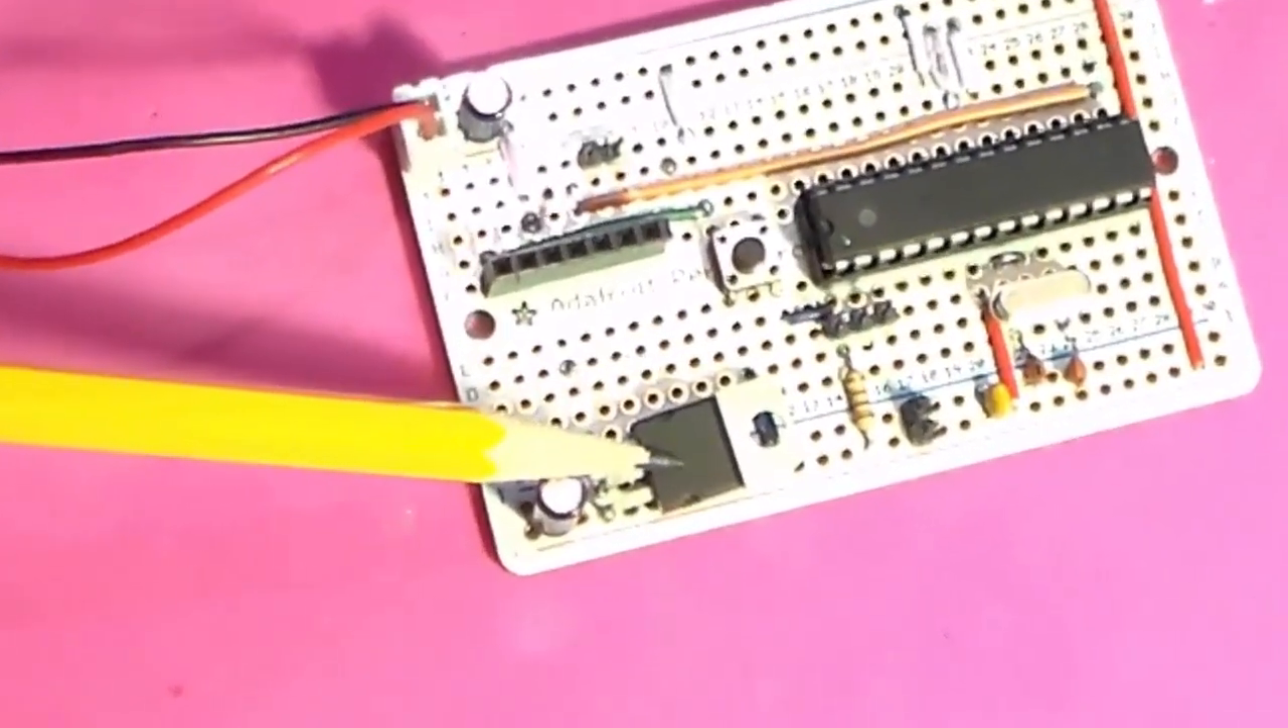I've installed a 7805 voltage regulator chip down here on the bottom of the board.